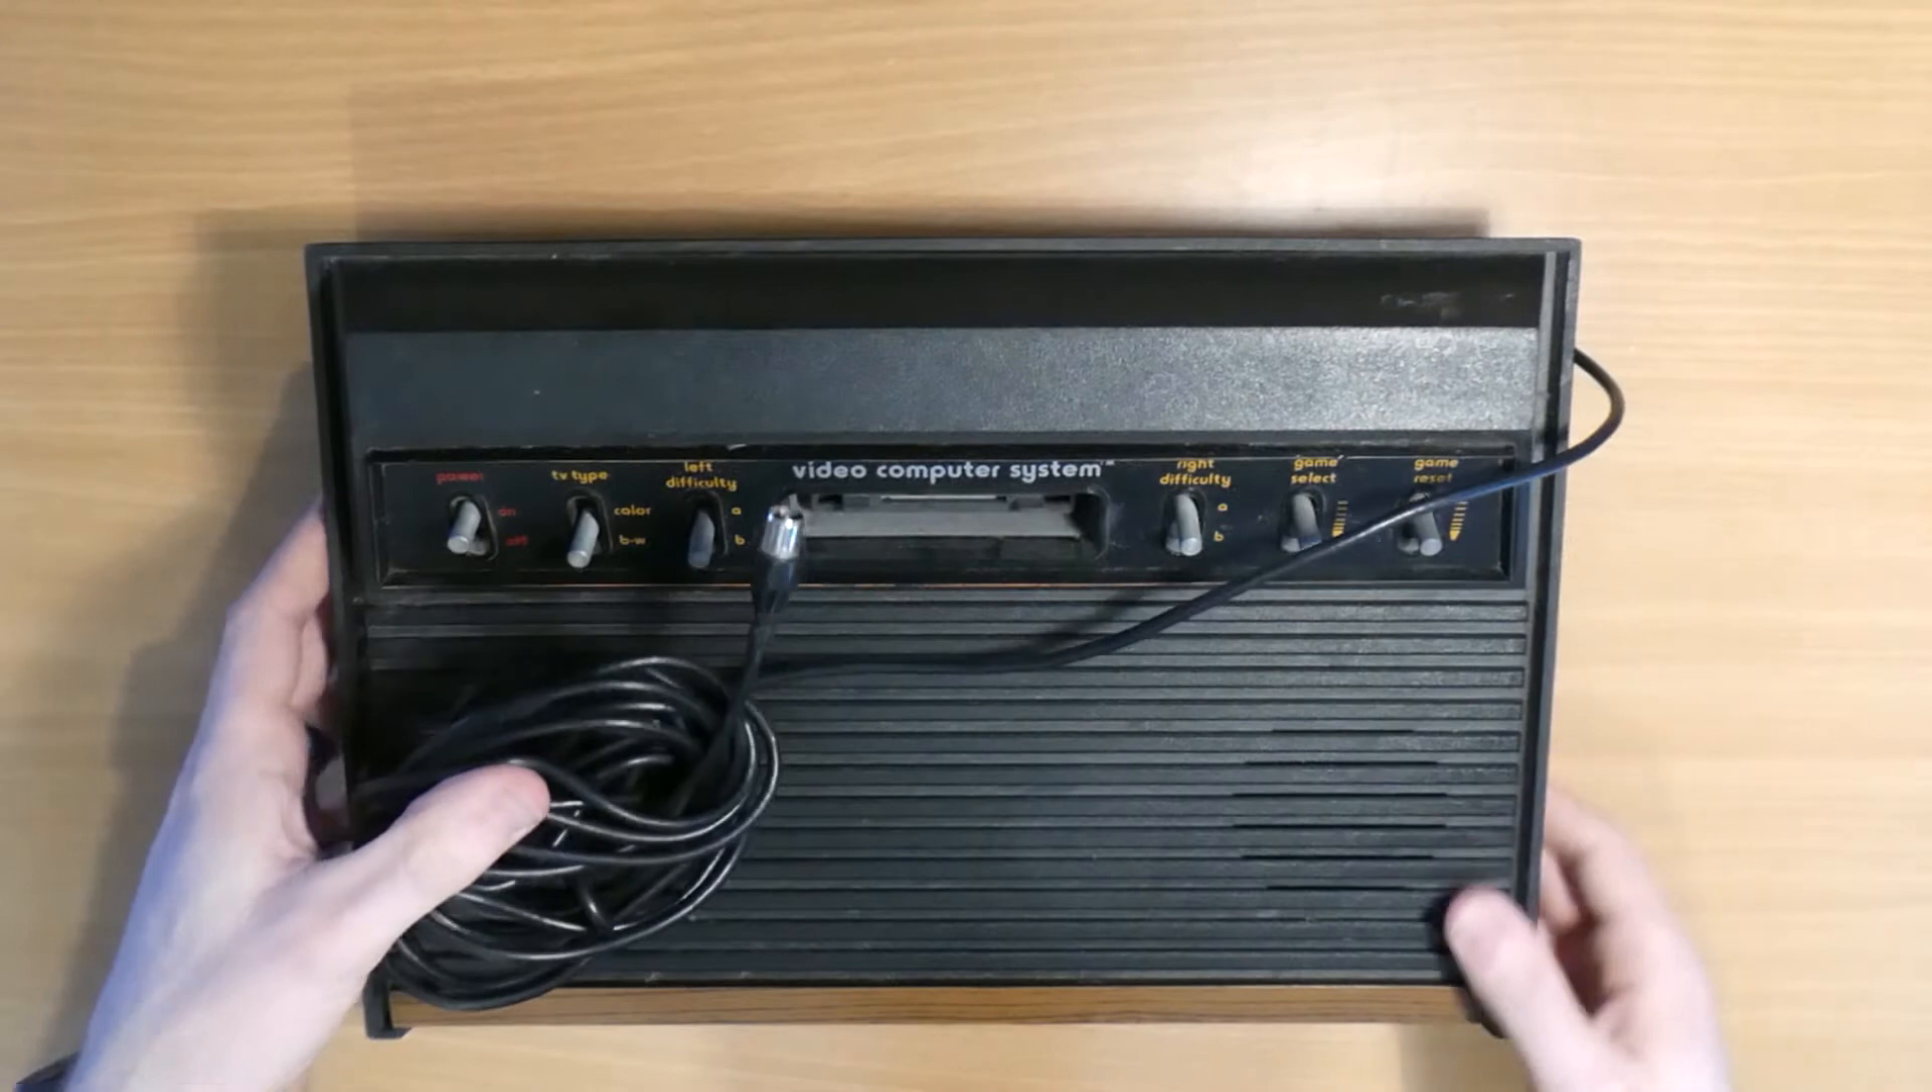So here it is, the Atari 2600. As you can see, it still has its original RF cable attached, so we'll remove that.